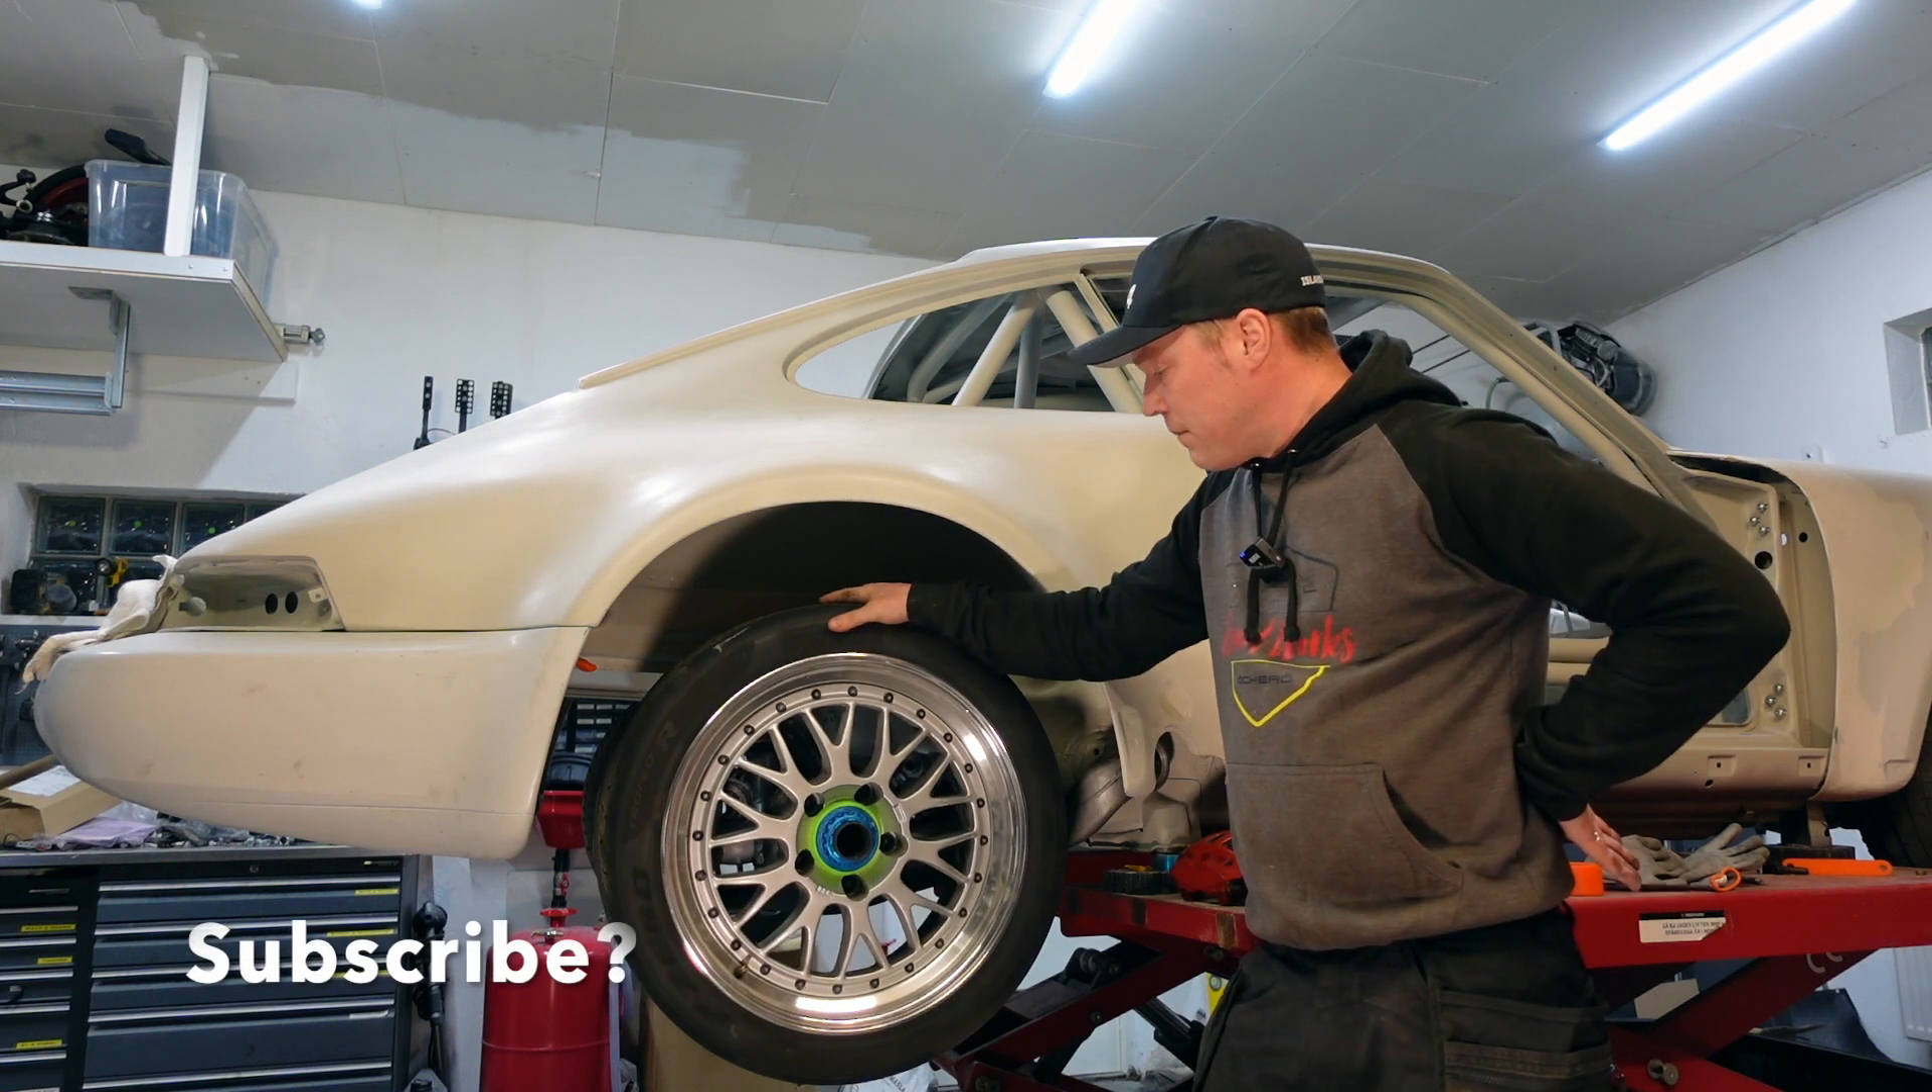And now I actually have wheels on the car.